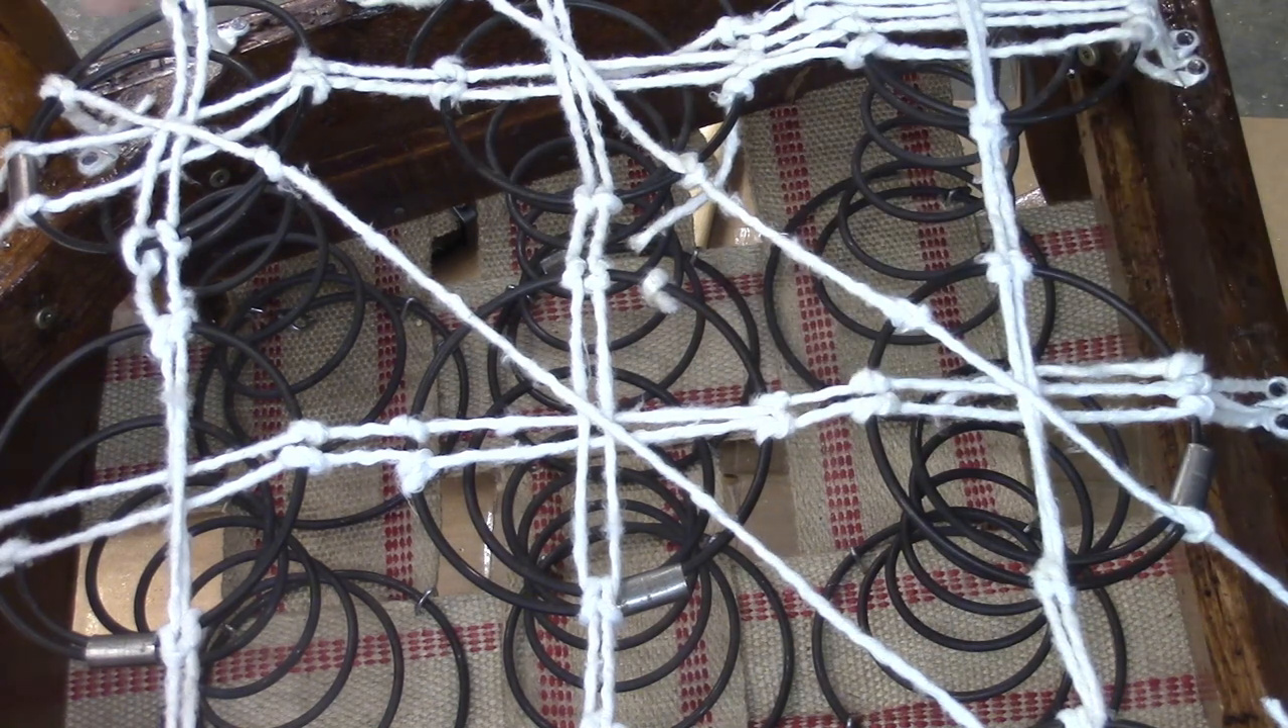So I've got the strings in going cross ways and long ways. What I'm doing now is putting the diagonal strings in.